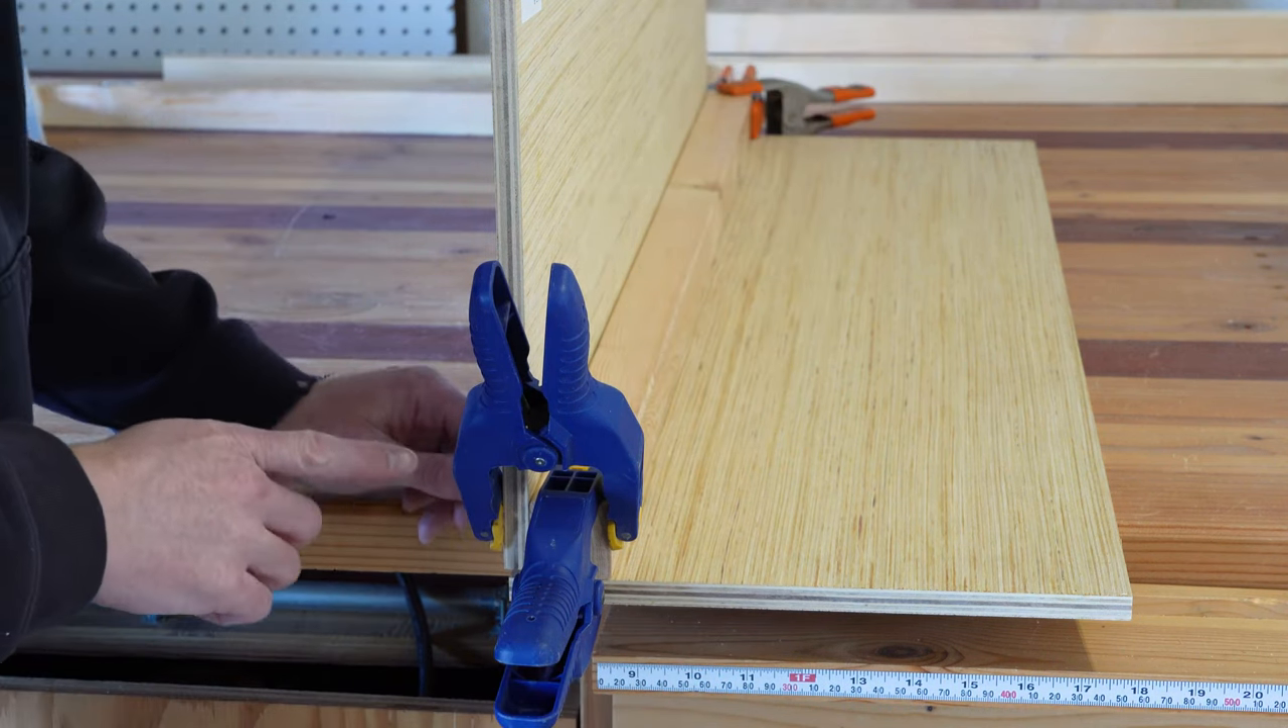And I've used a couple of clamps just to hold the bottom piece and the vertical piece to that support board.